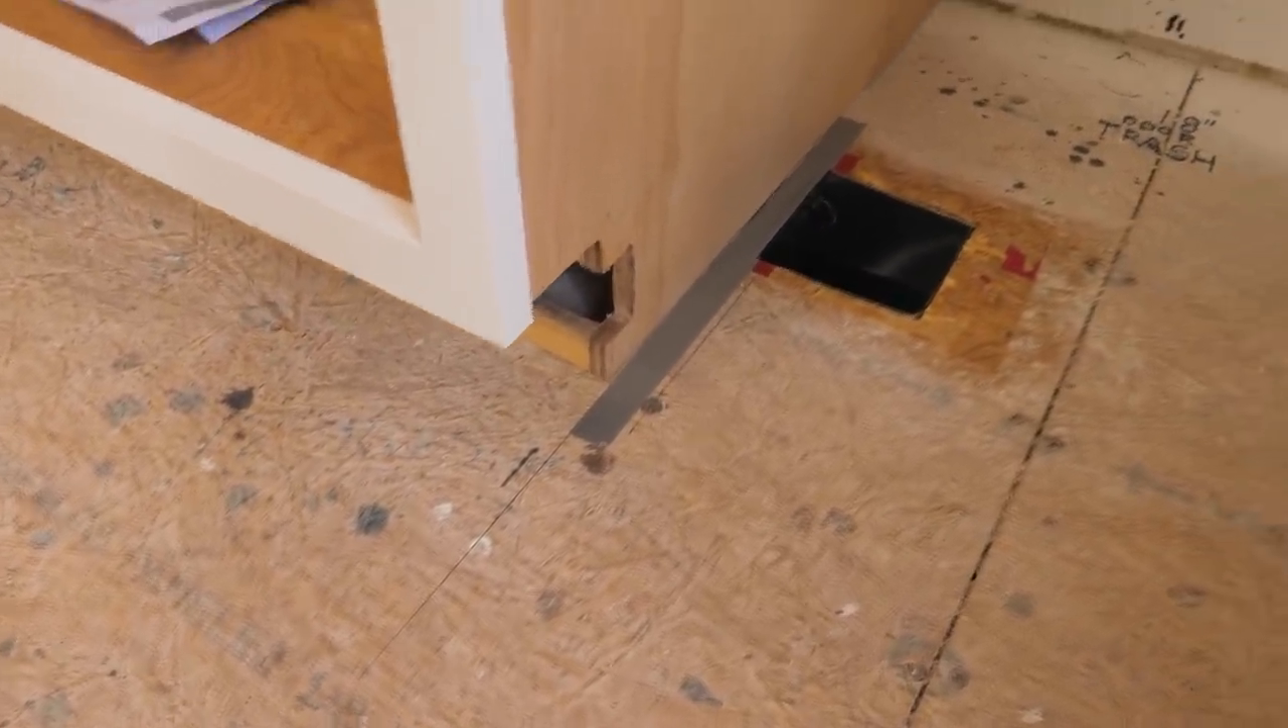I got that little strip in there to keep air from going up in between the cabinets.